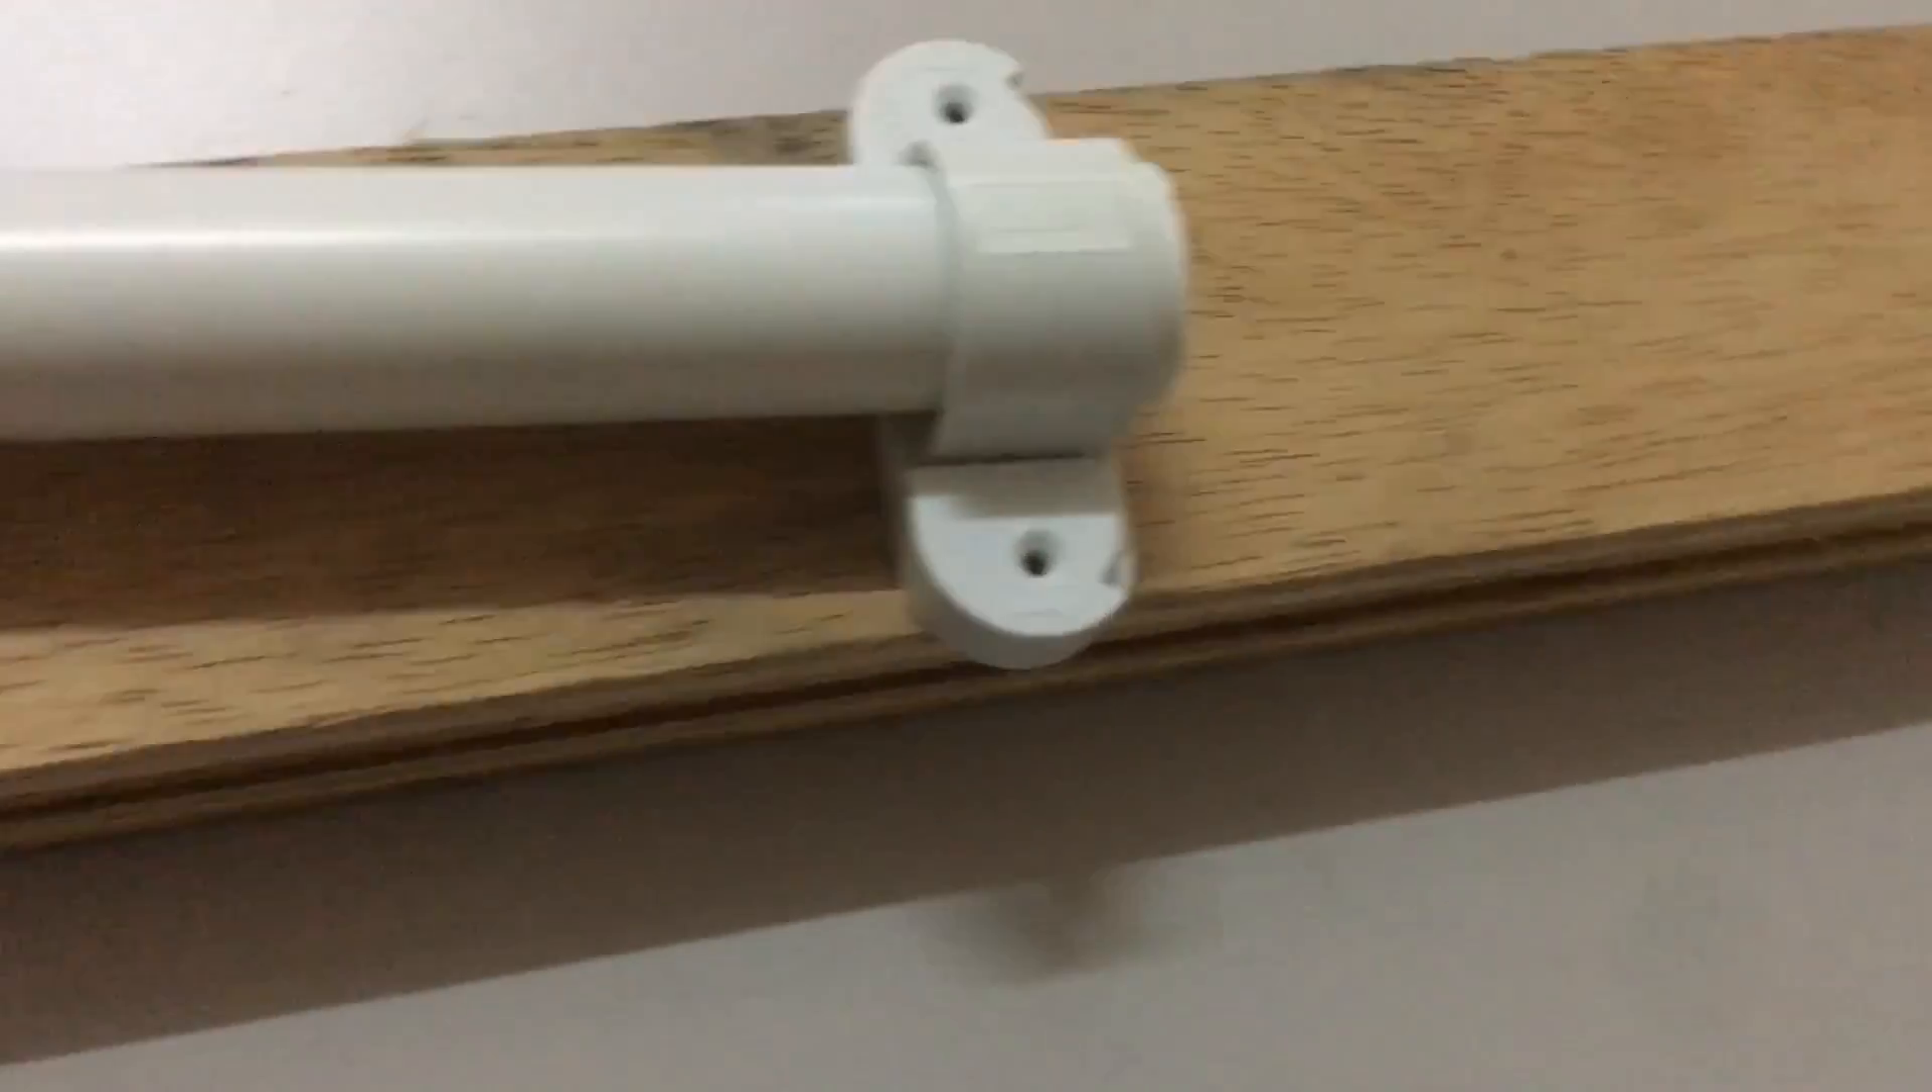And now slot the clip inside the saddle bar and now it sits perfectly fine with the saddle bar here.